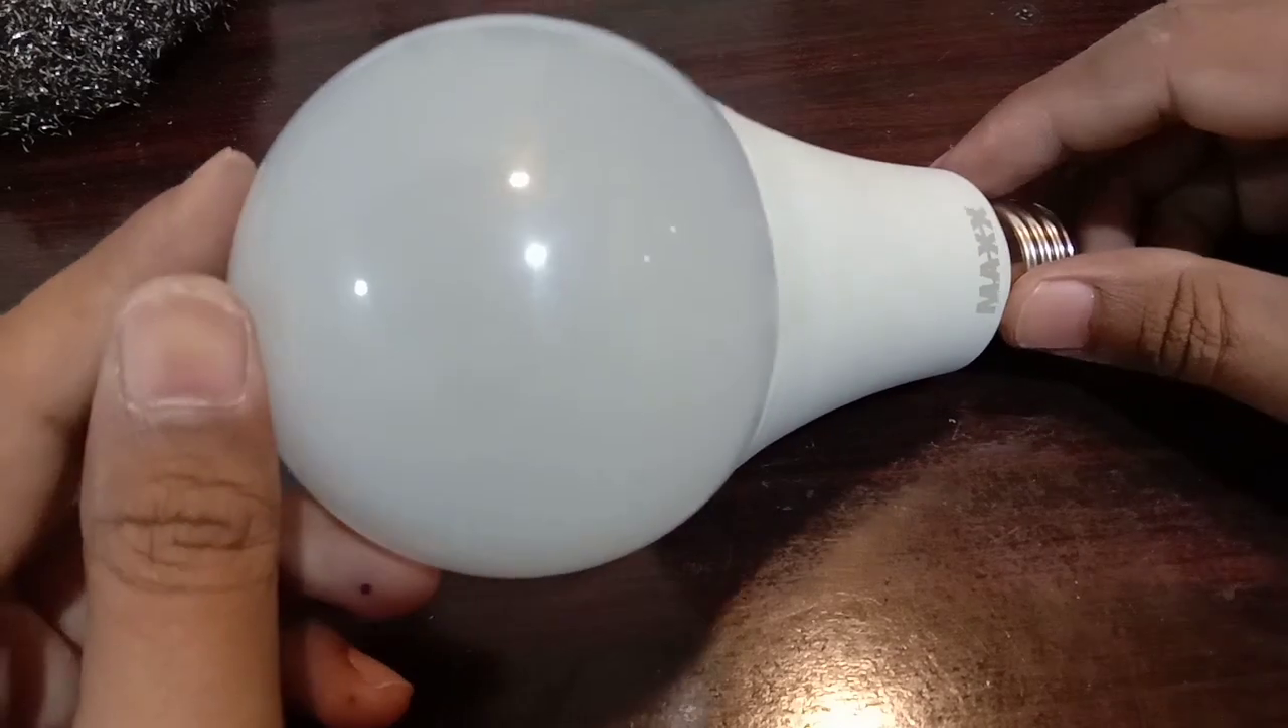تو فائنلی دوستو آپ دیکھ سکتے ہیں کہ اس کے اوپر ہم نے اس کا دیفیوزر بھی لگا دیا ہے۔